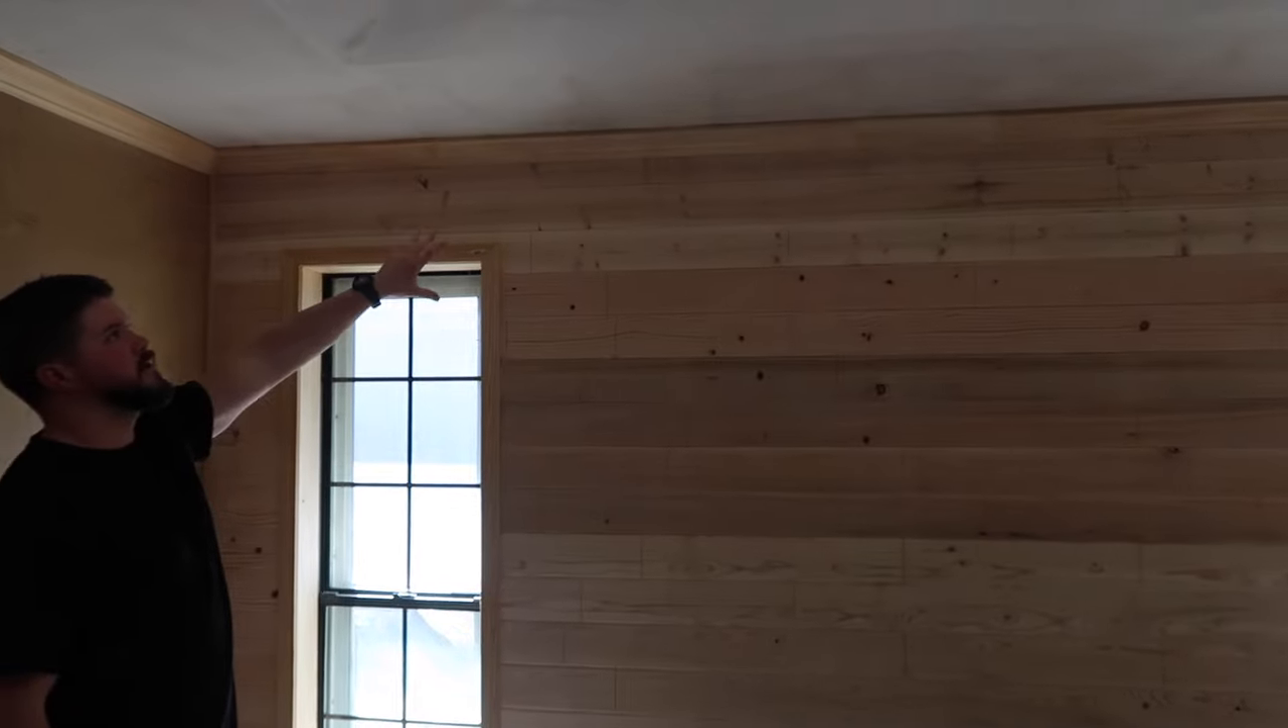This wall's completely finished. You know, we did do crown on the top, showing the crown.